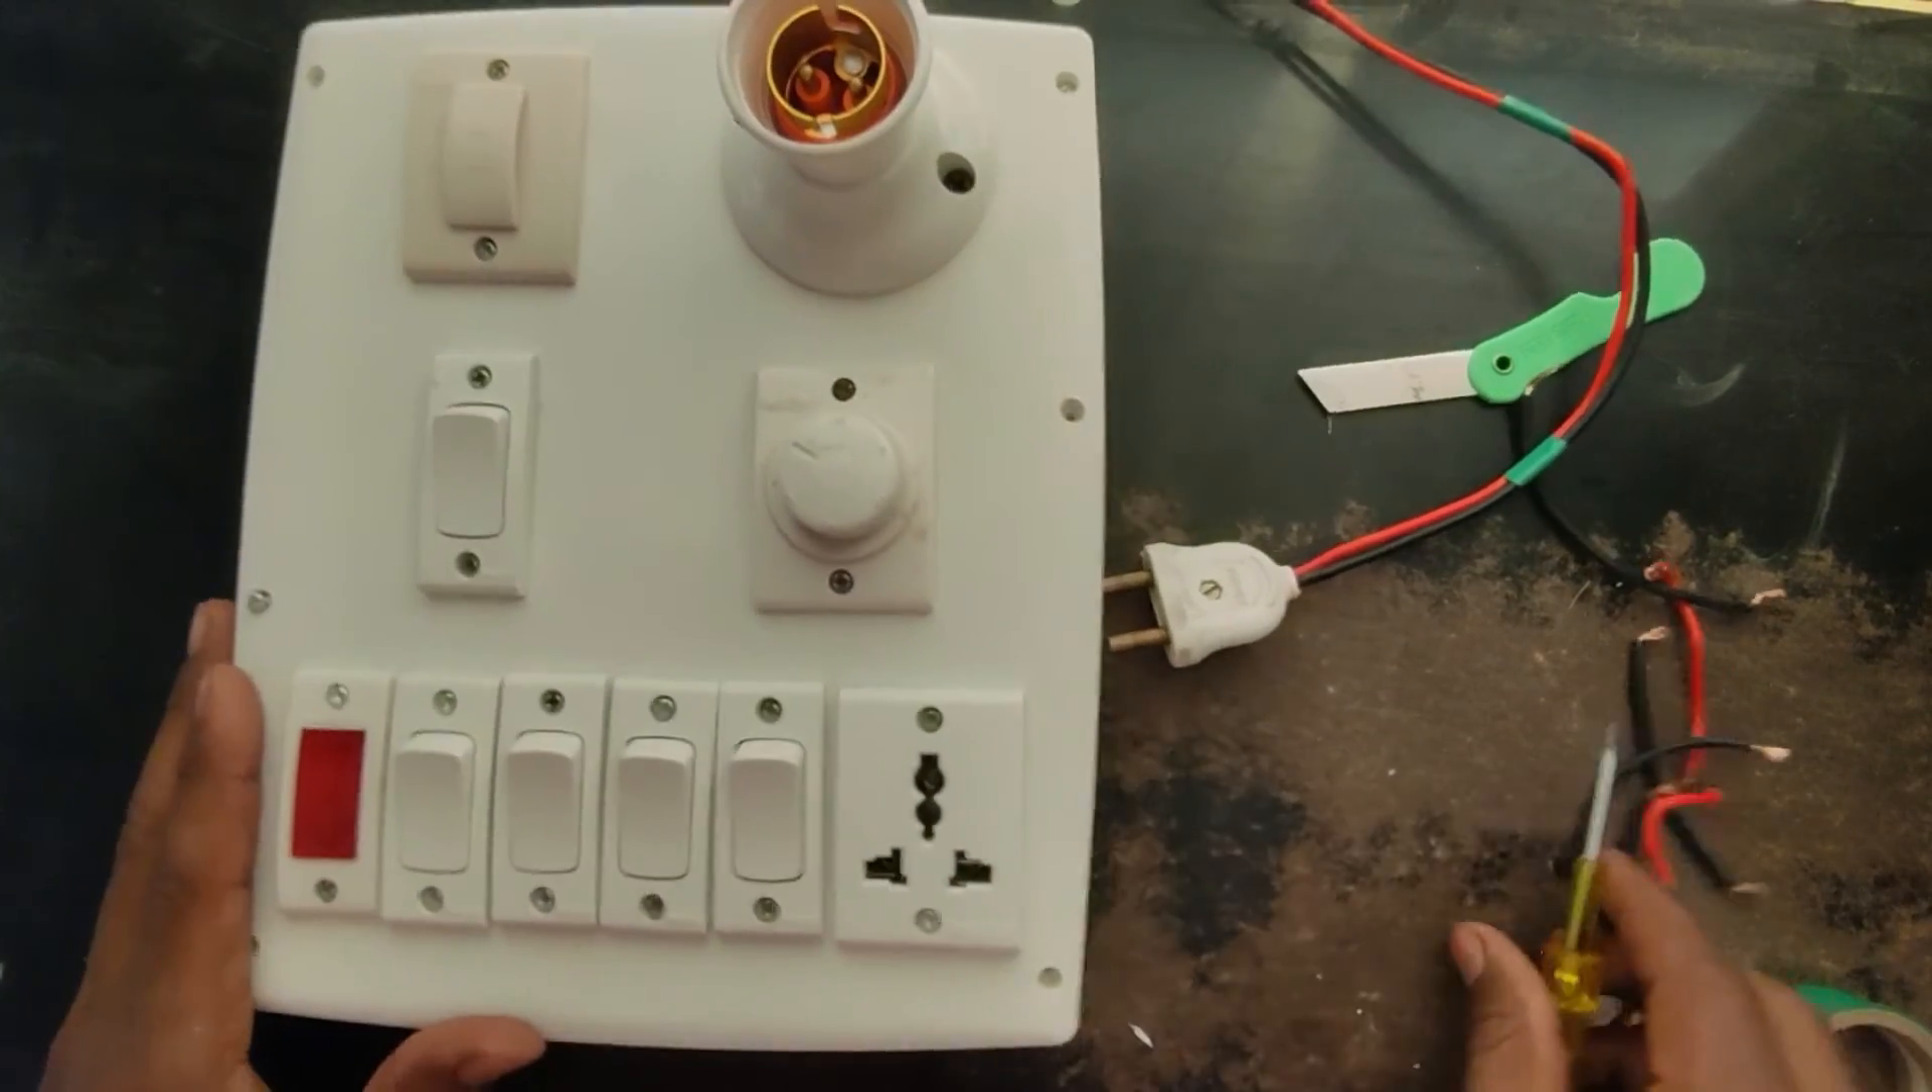तो ये मैंने फिट कर दिया है ये स्विच बोर्ड।